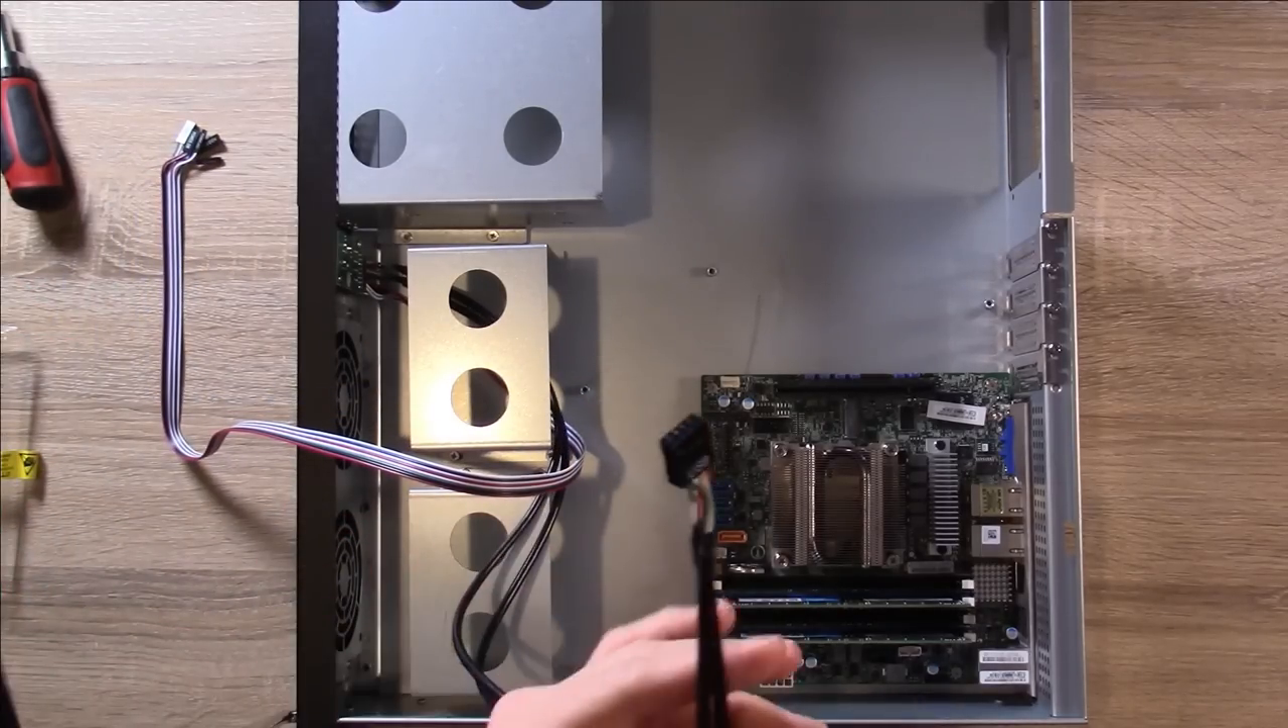Okay, so far, so good. We have these cables right here that need to be installed.